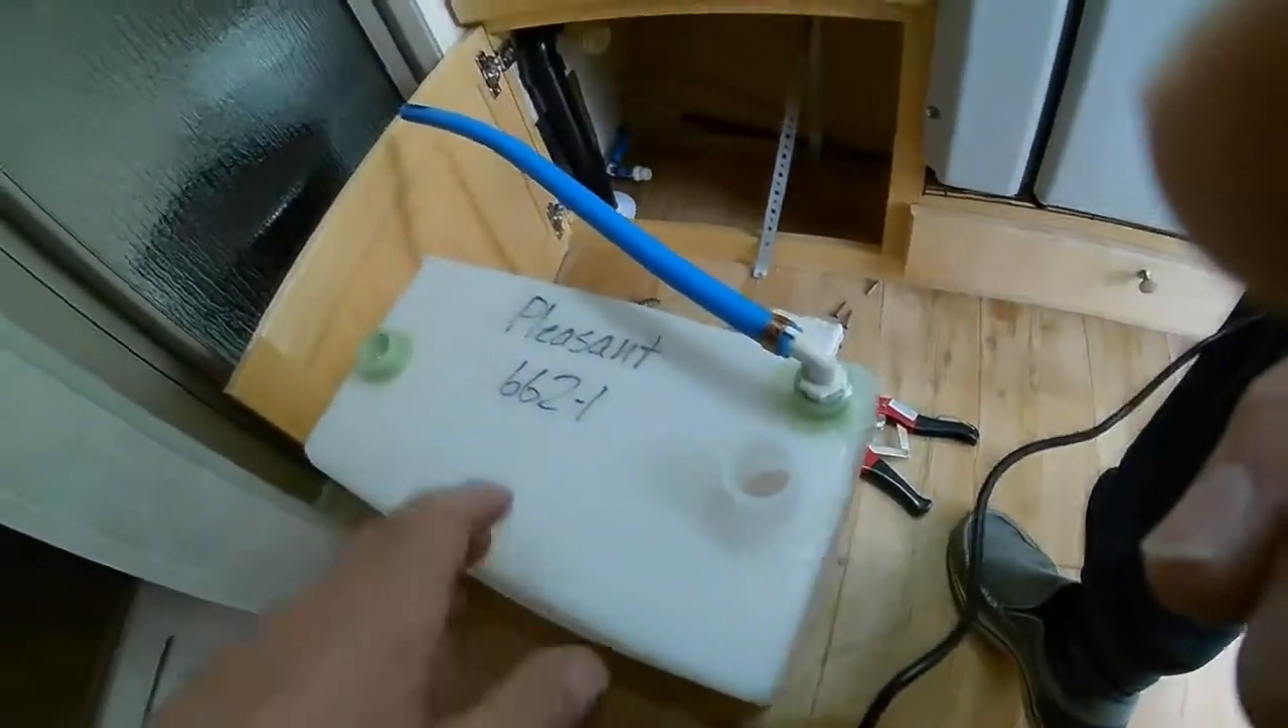The tank is now out of the cabinet.